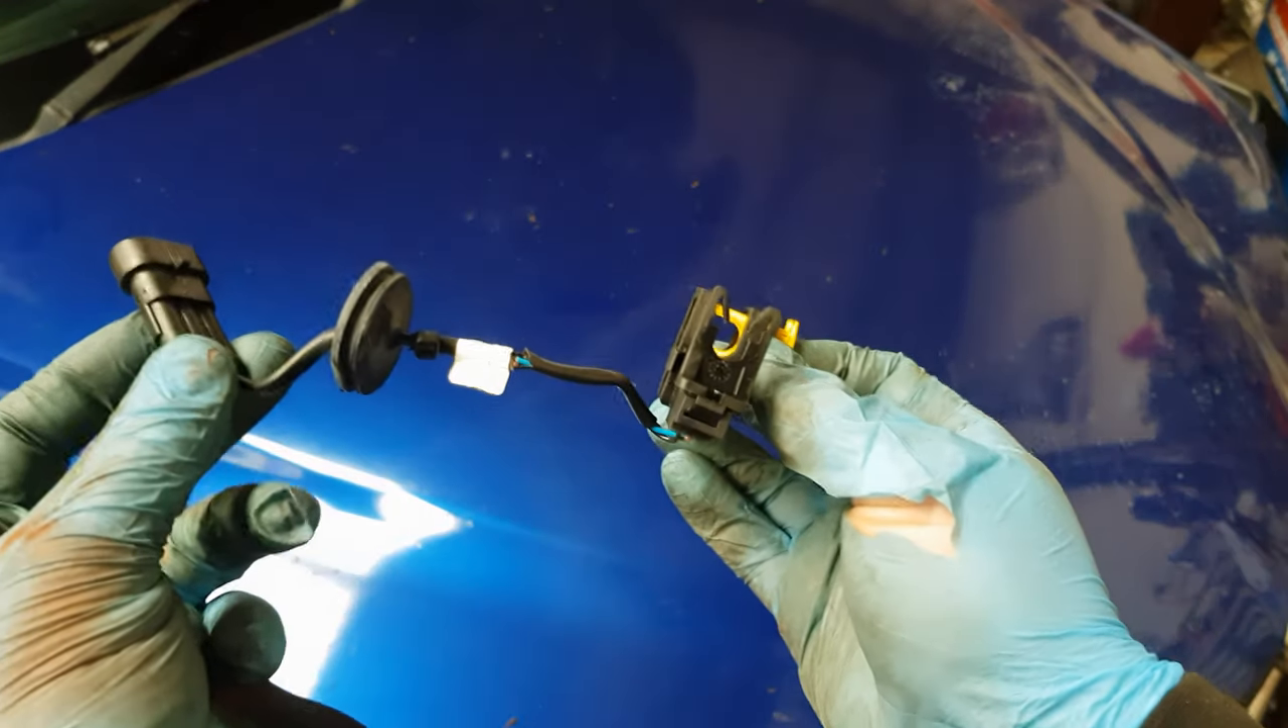Now the sensor's been removed from the car.